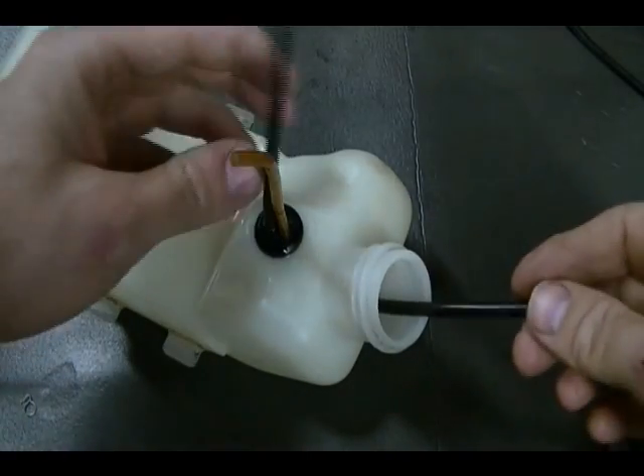Ok, so I pulled this fuel line through this grommet.